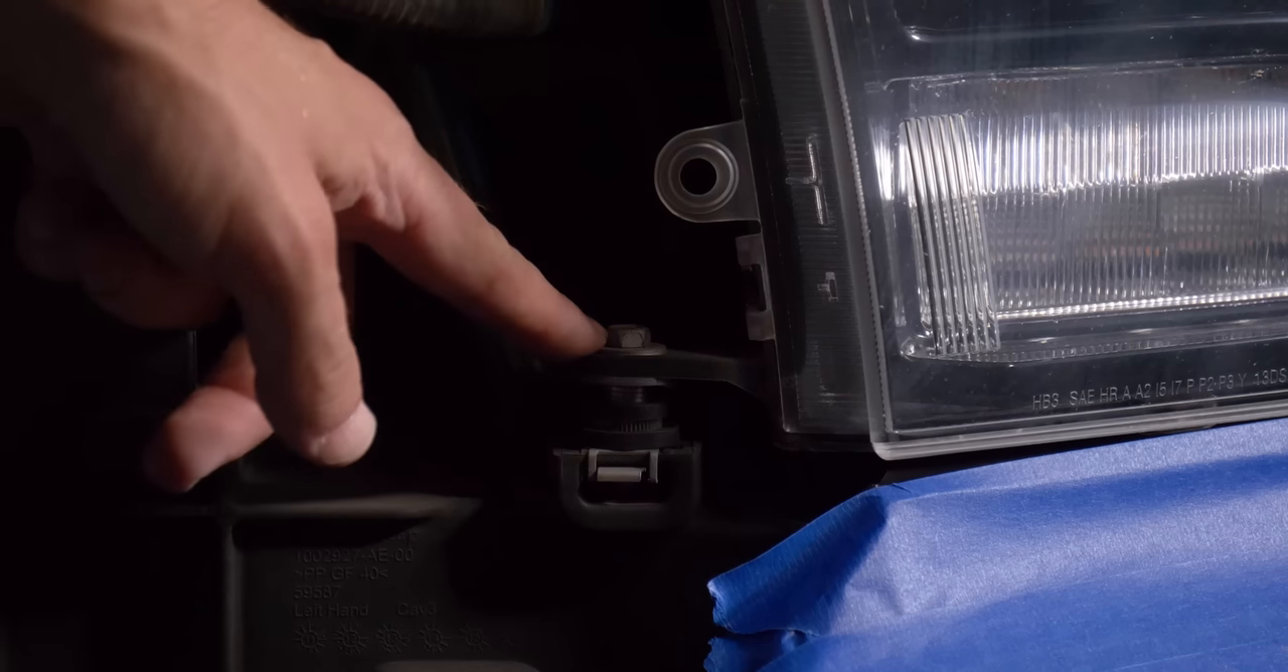So there are two bolts remaining before we can pull this headlight out of the truck.